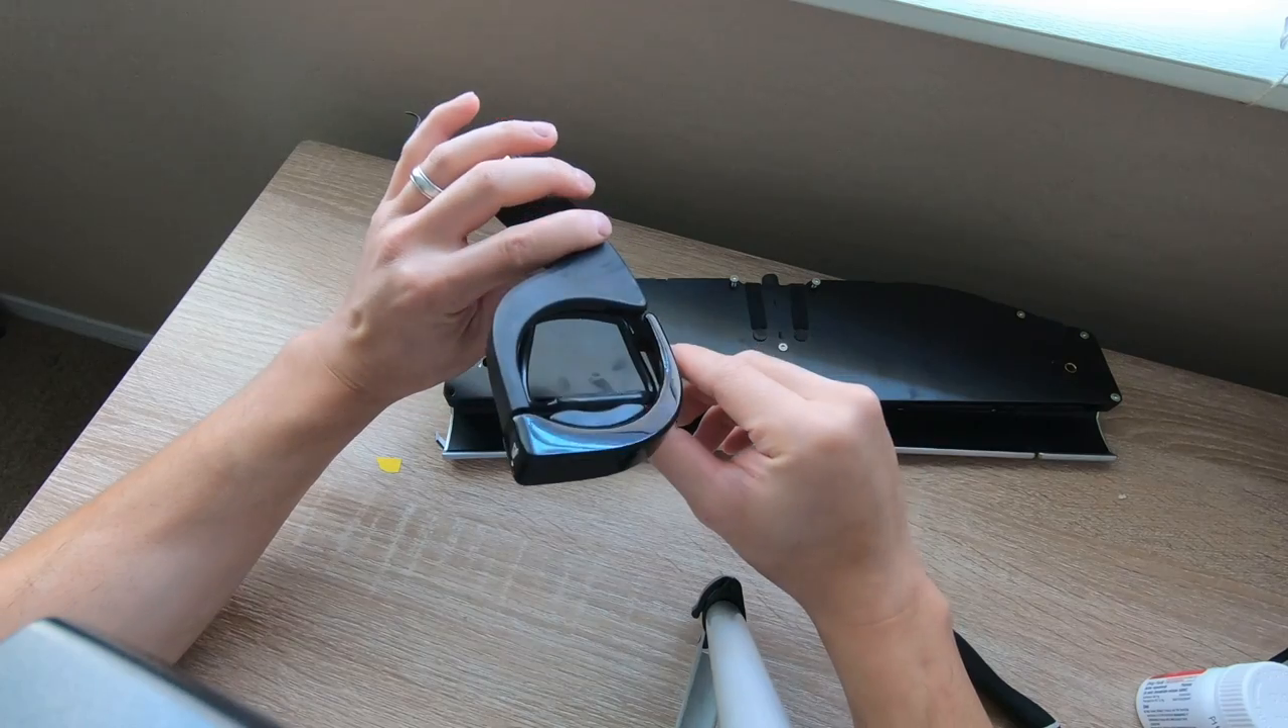All right so we have the cup holder out.